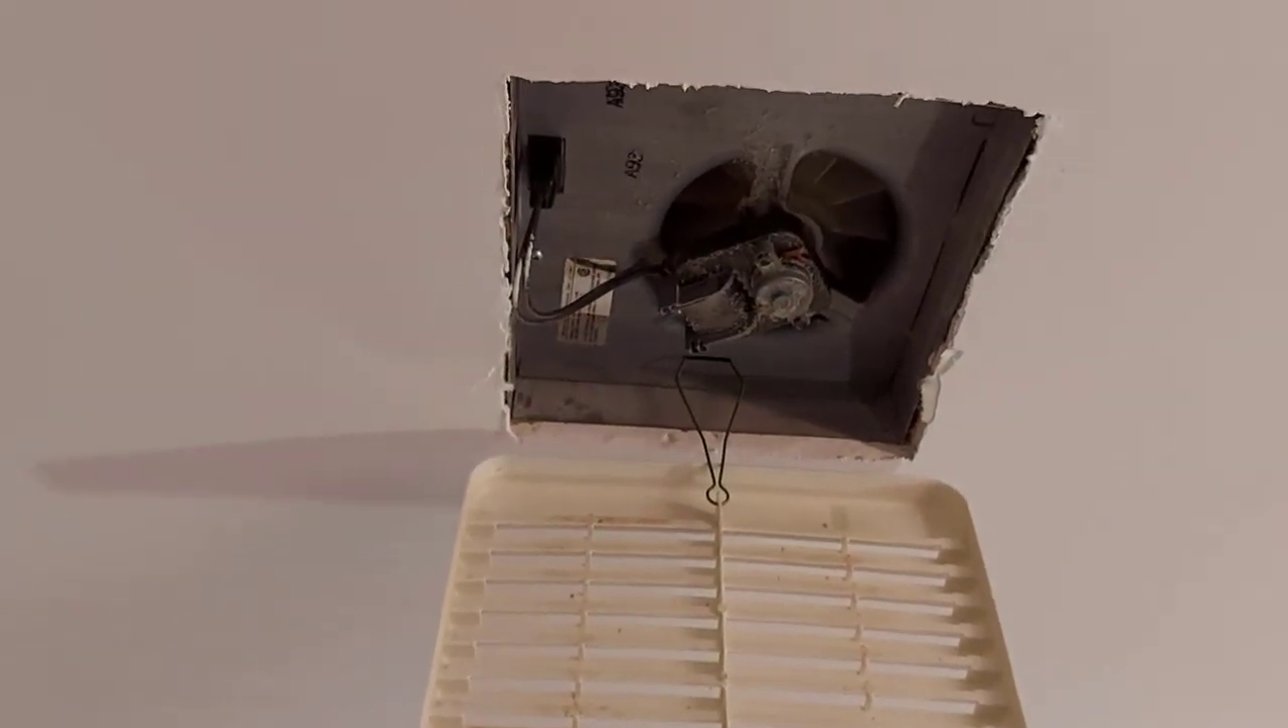So I already took down the vent cover to show you inside.